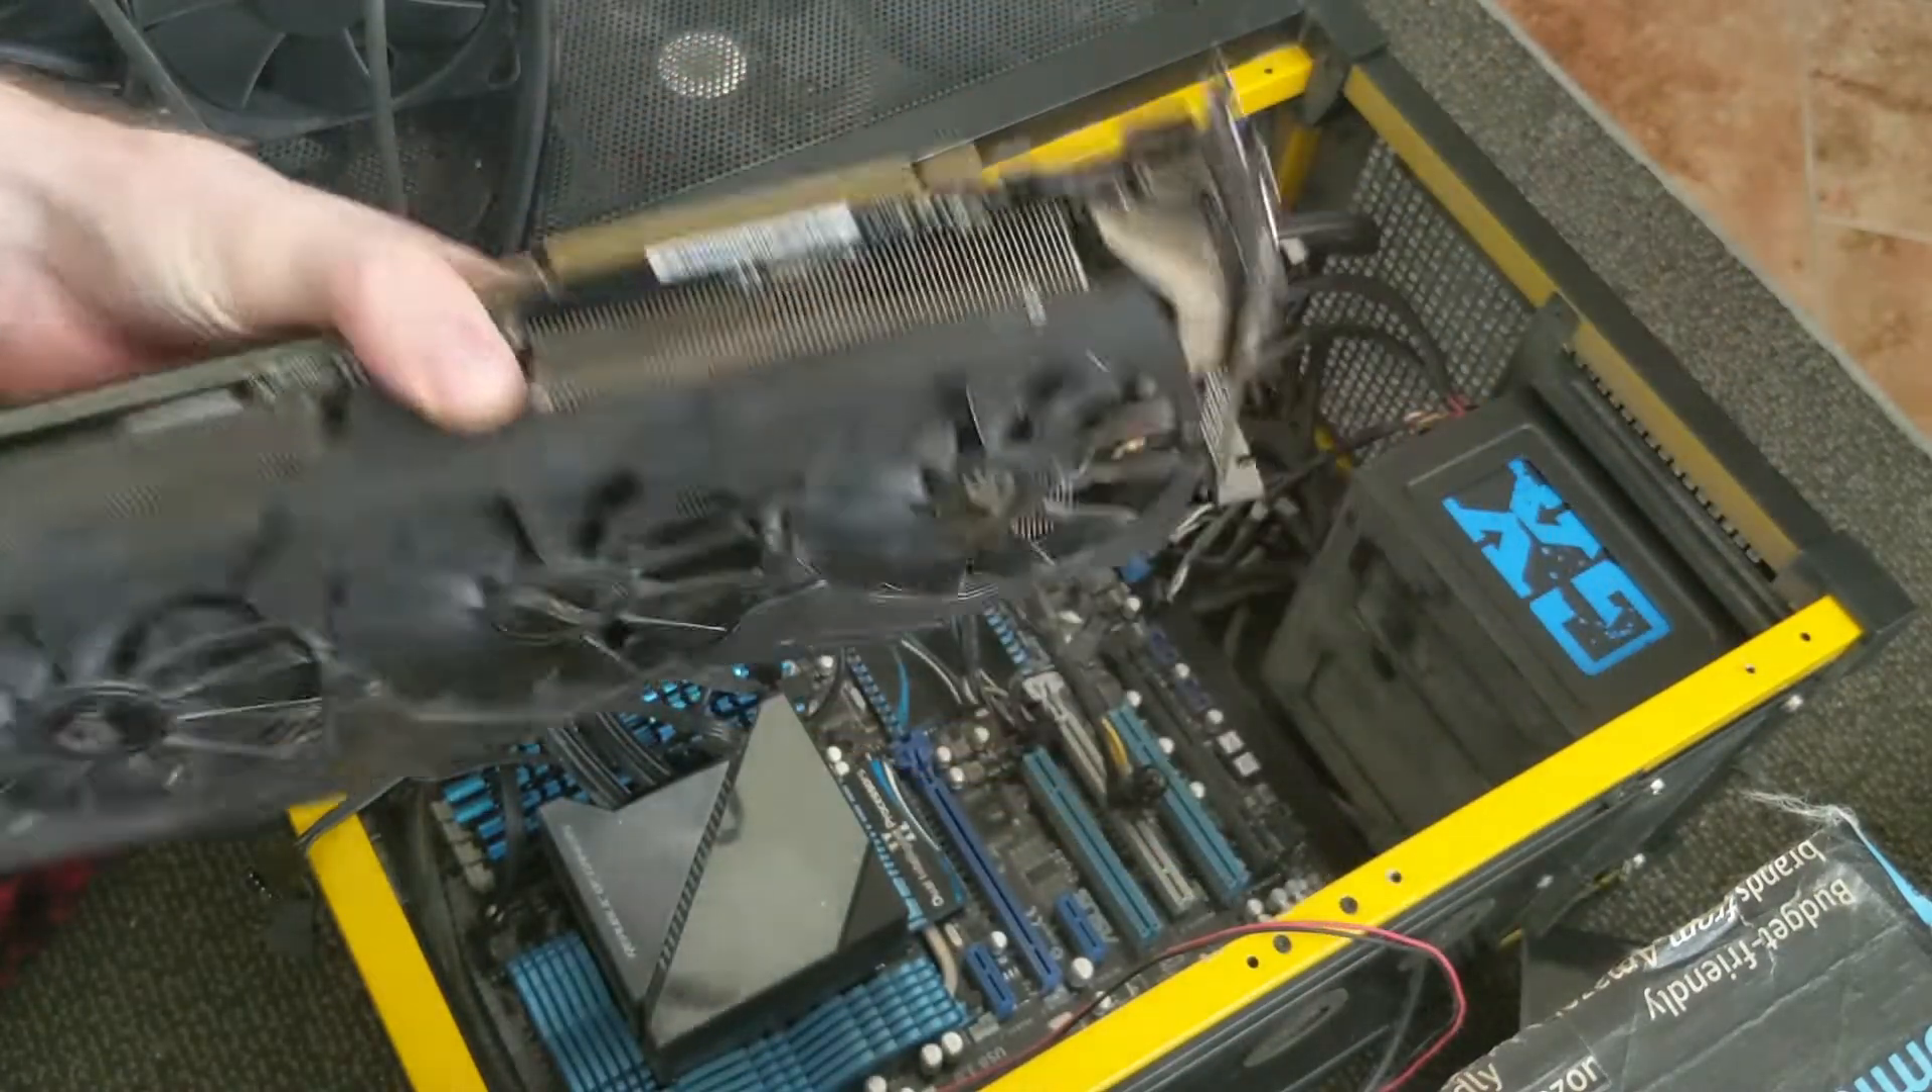We got the graphics card out.